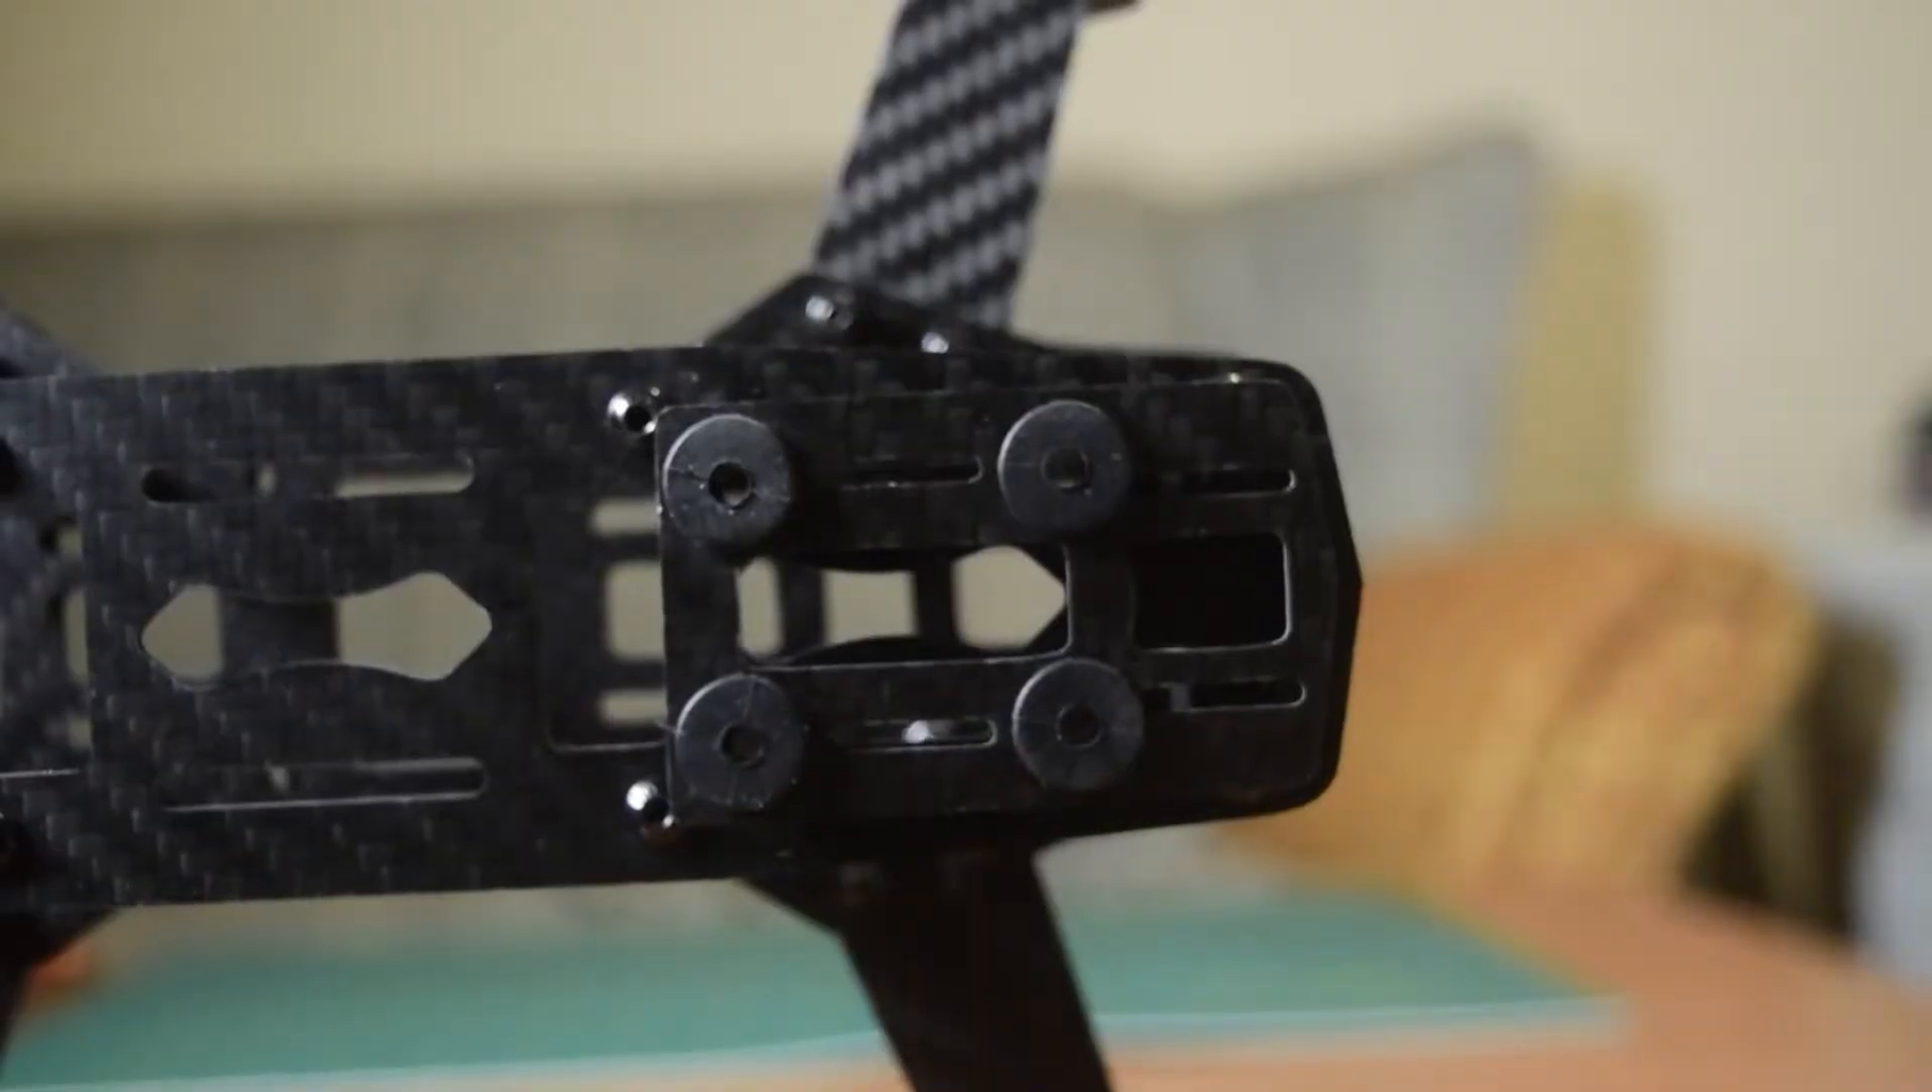So here you can see guys I have also installed all four anti-vibration pads guys.